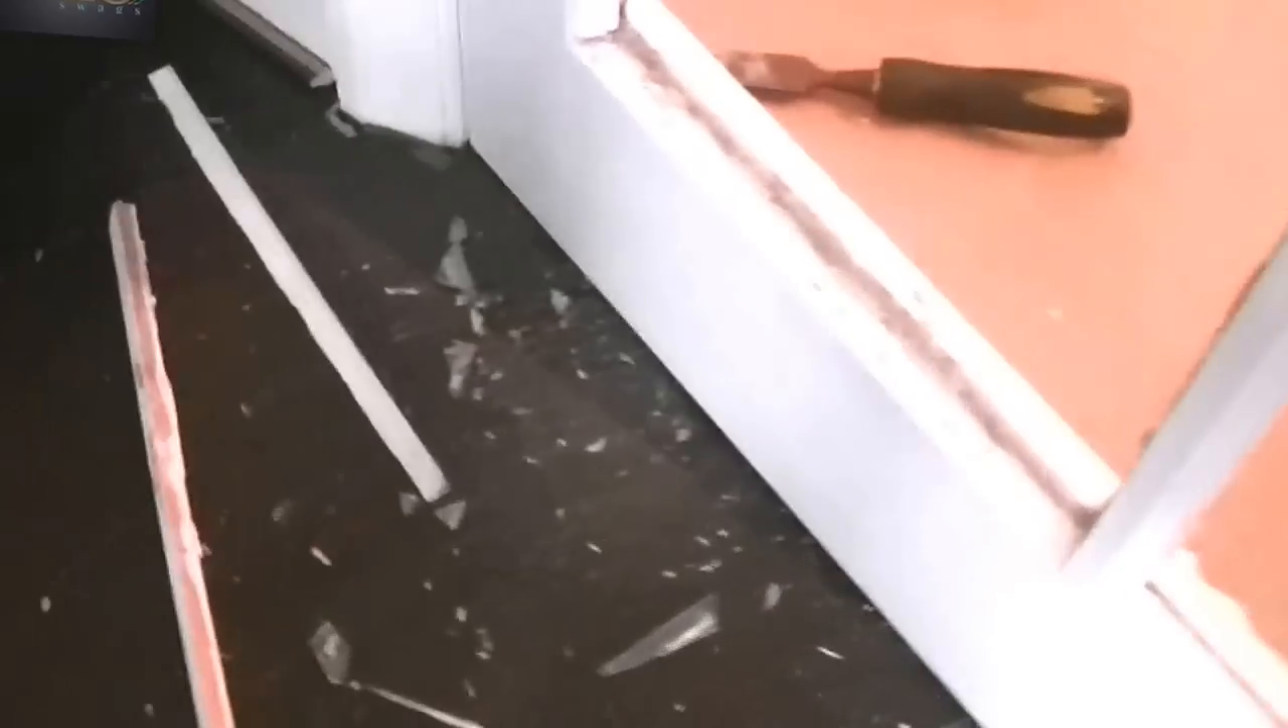You can see the glass is still on the floor now what I've done is I've smashed the glasses out.